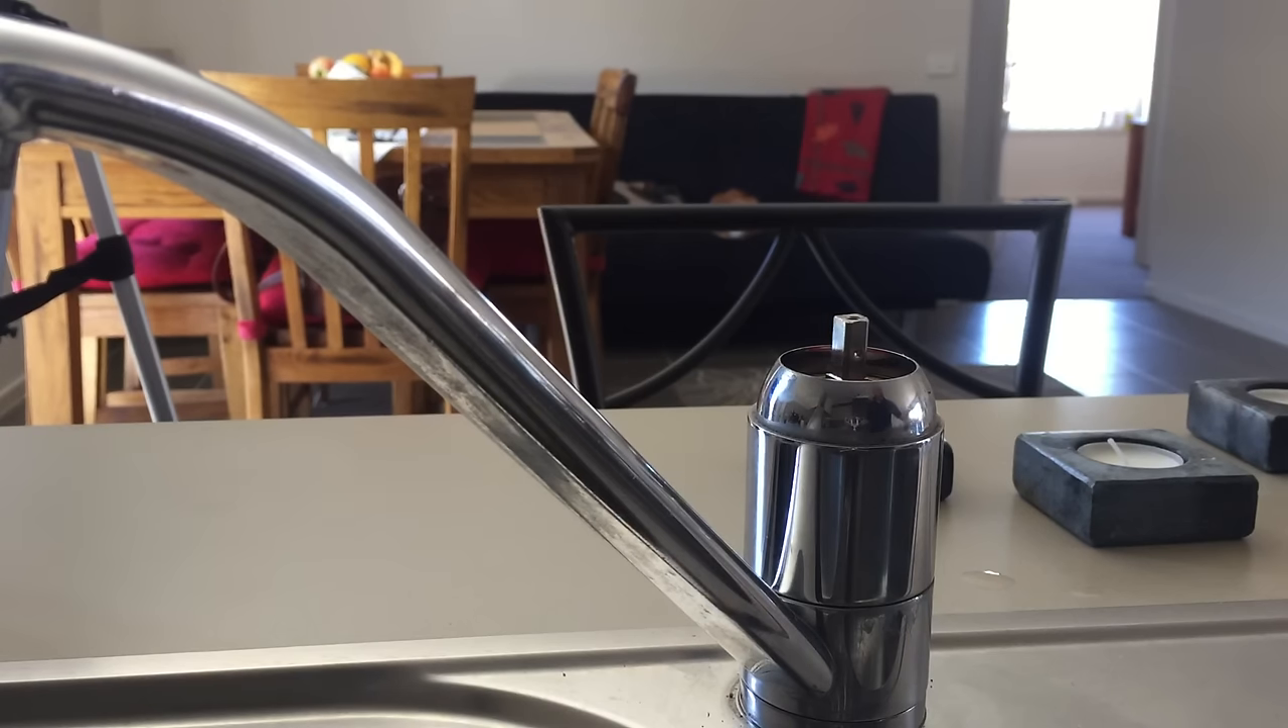So now we've got the handle off and it has a little plastic insert there with a flat back and a rounded front which matches up here on the tap with the flat back and rounded front.